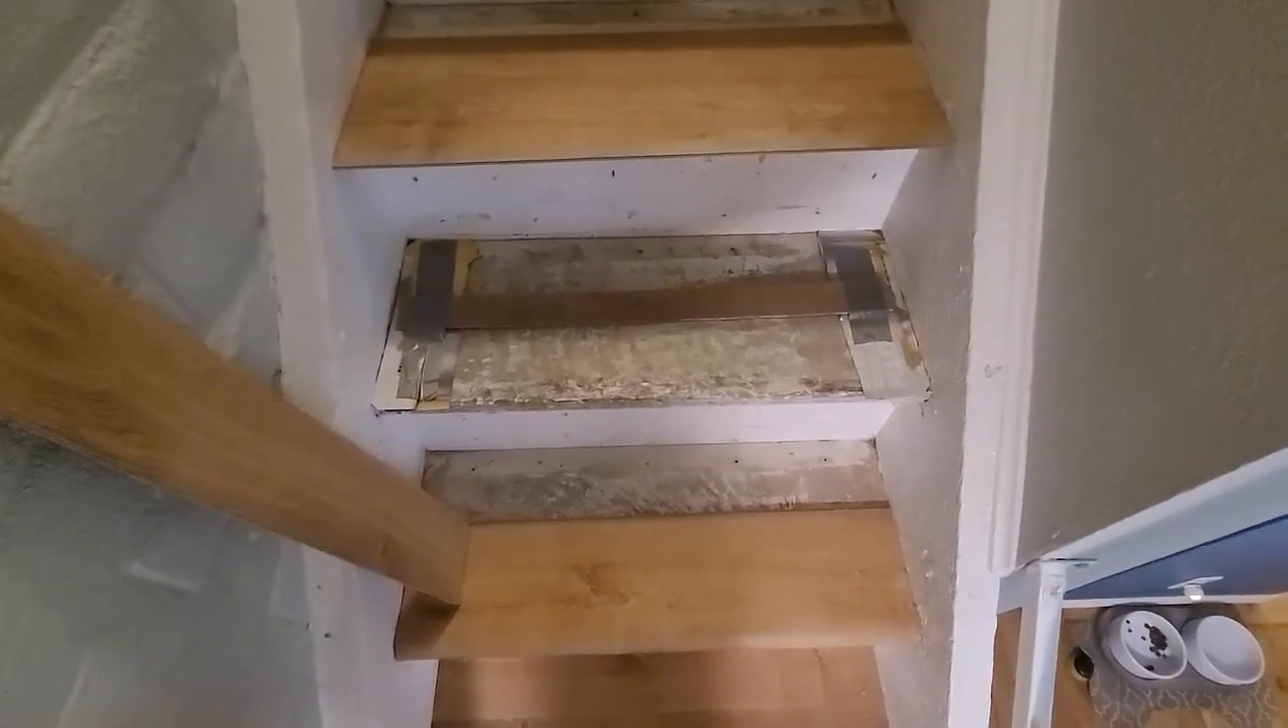I haven't installed any of the the risers yet.